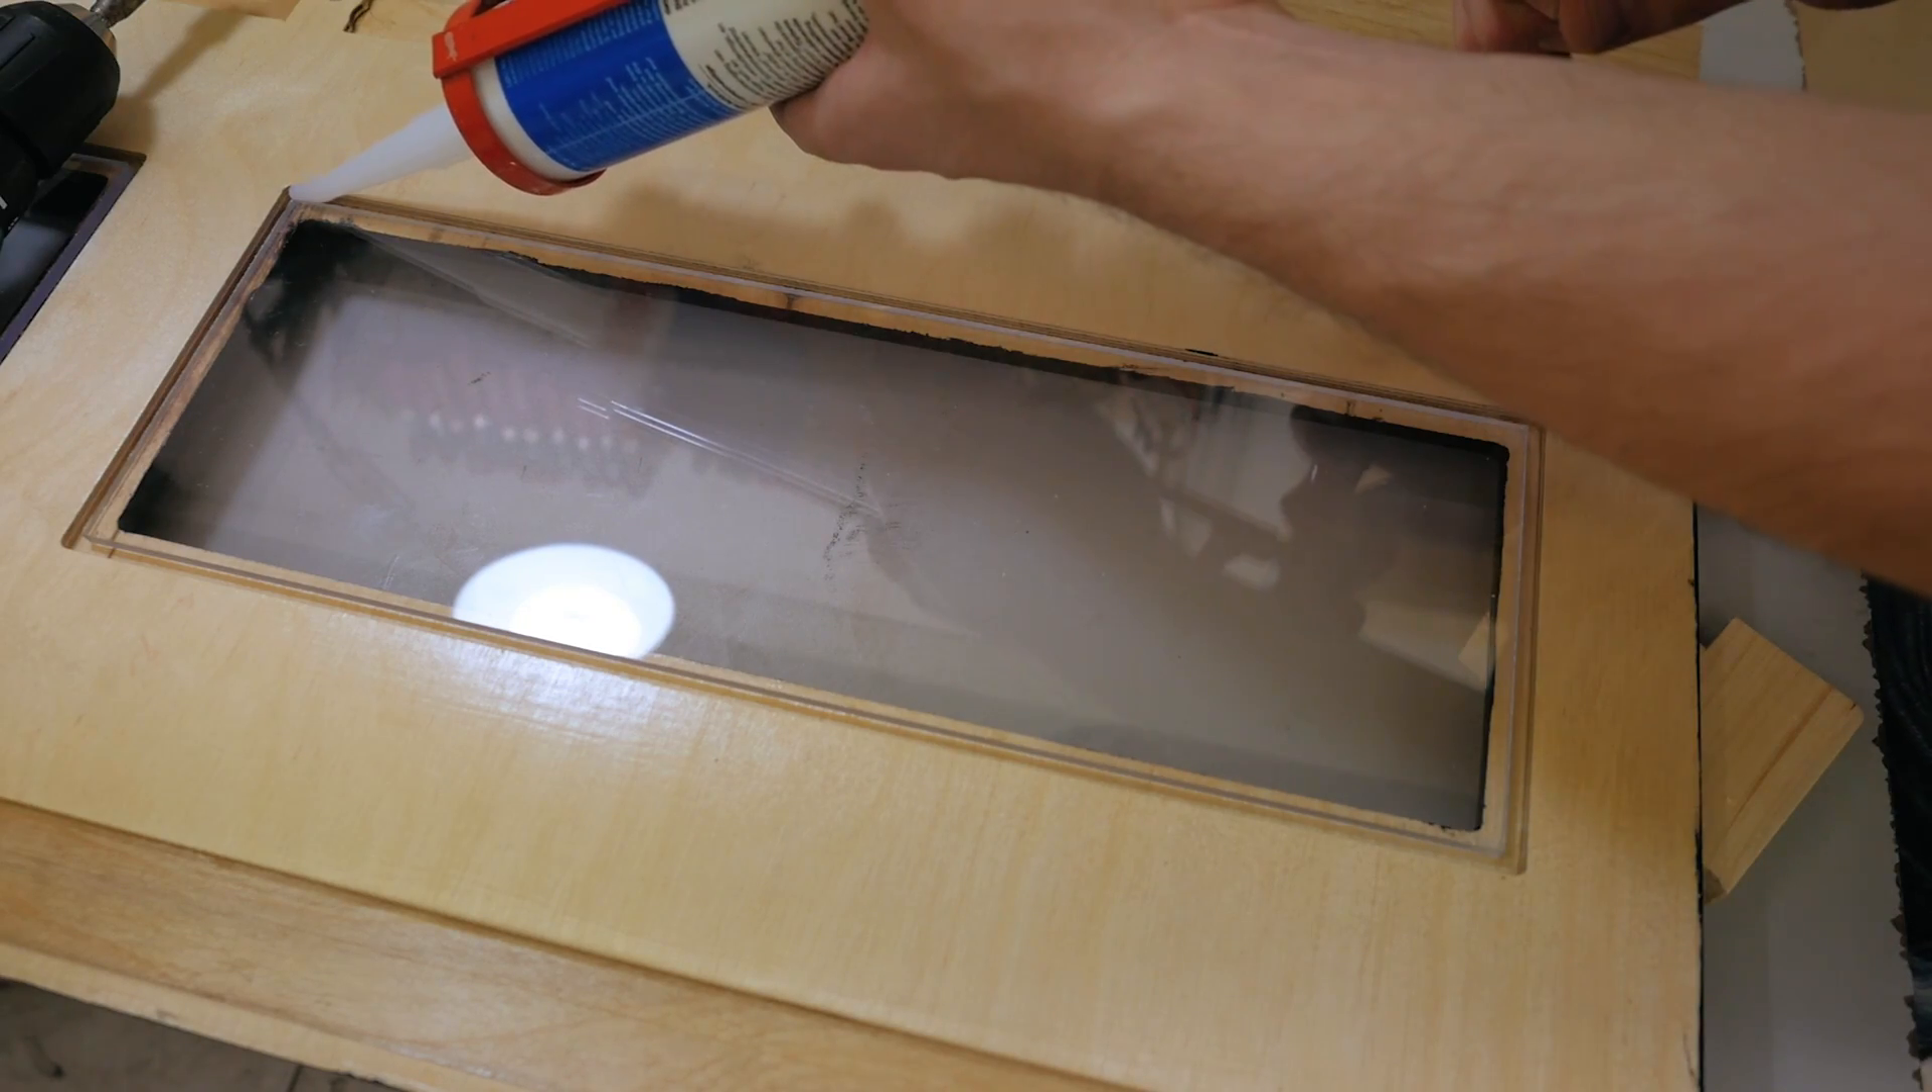I left the gap all around the glass, and here the silicone will hold it in place and seal it at the same time.